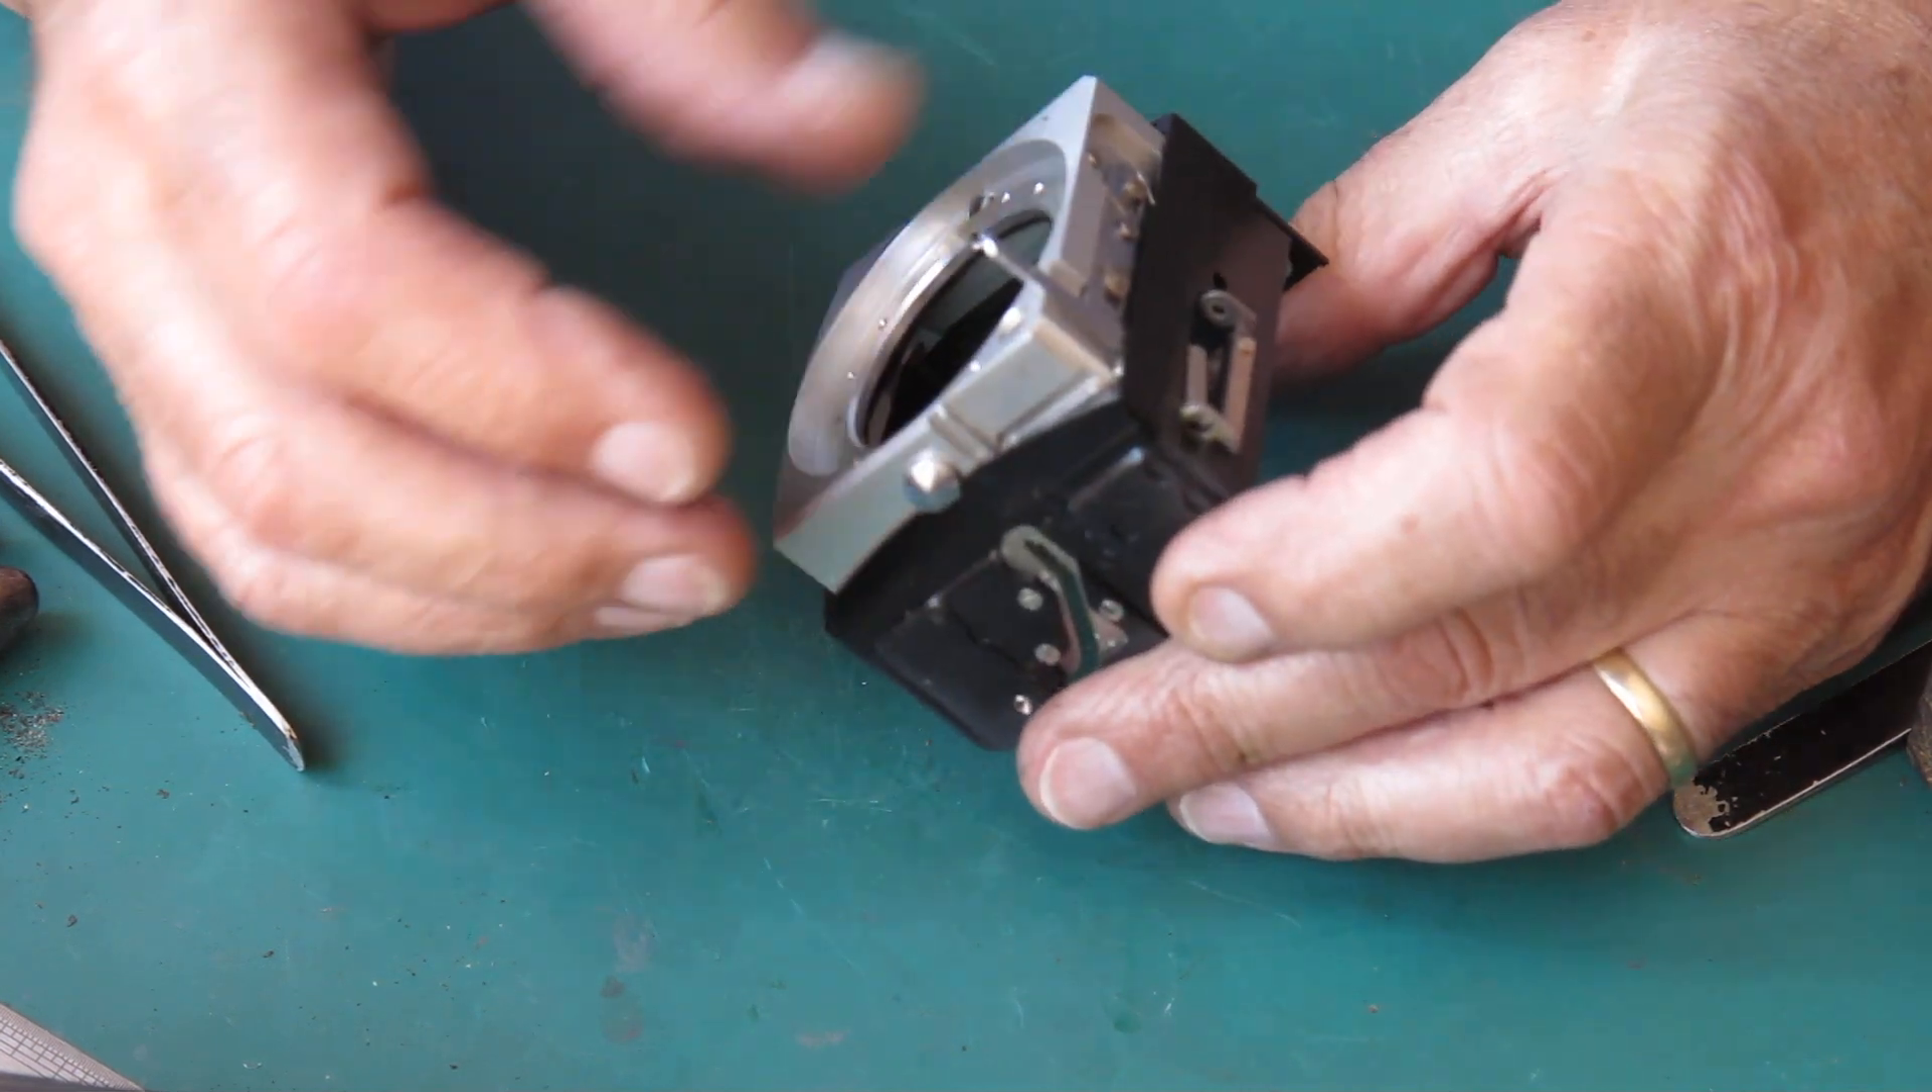Okay so there's a camera body stripped right down.